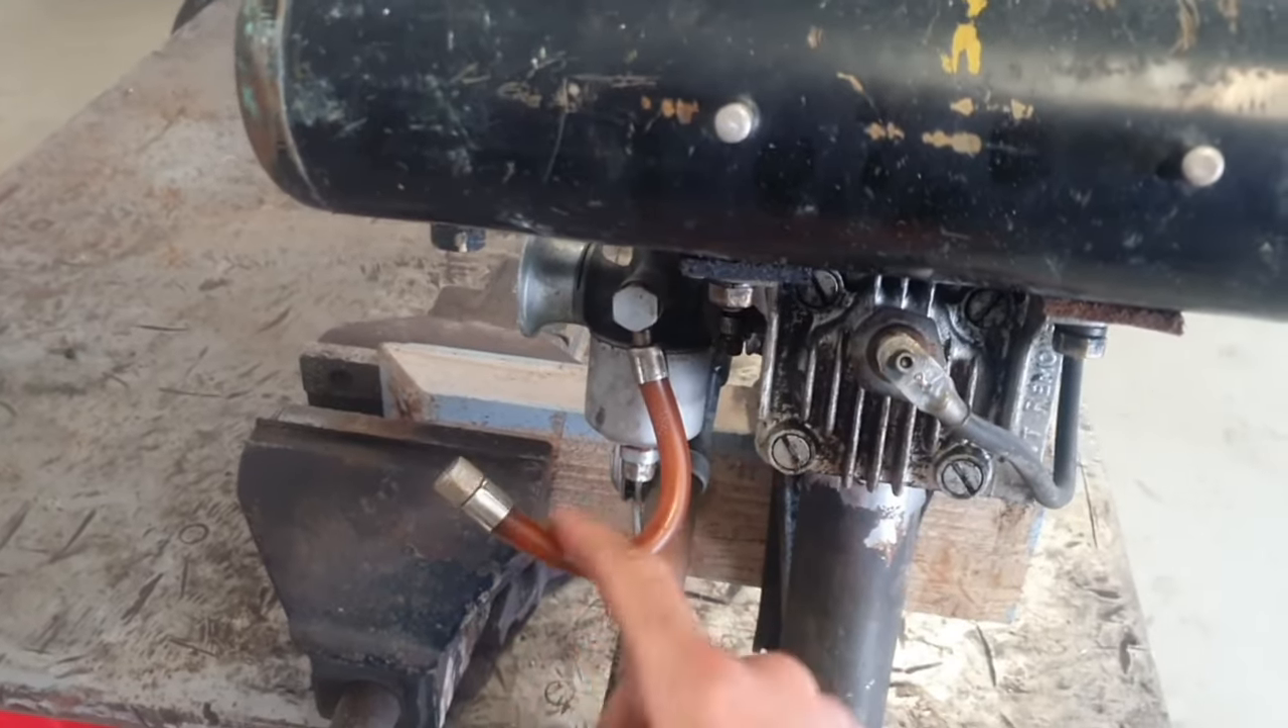We can see here our fuel line is not connected.